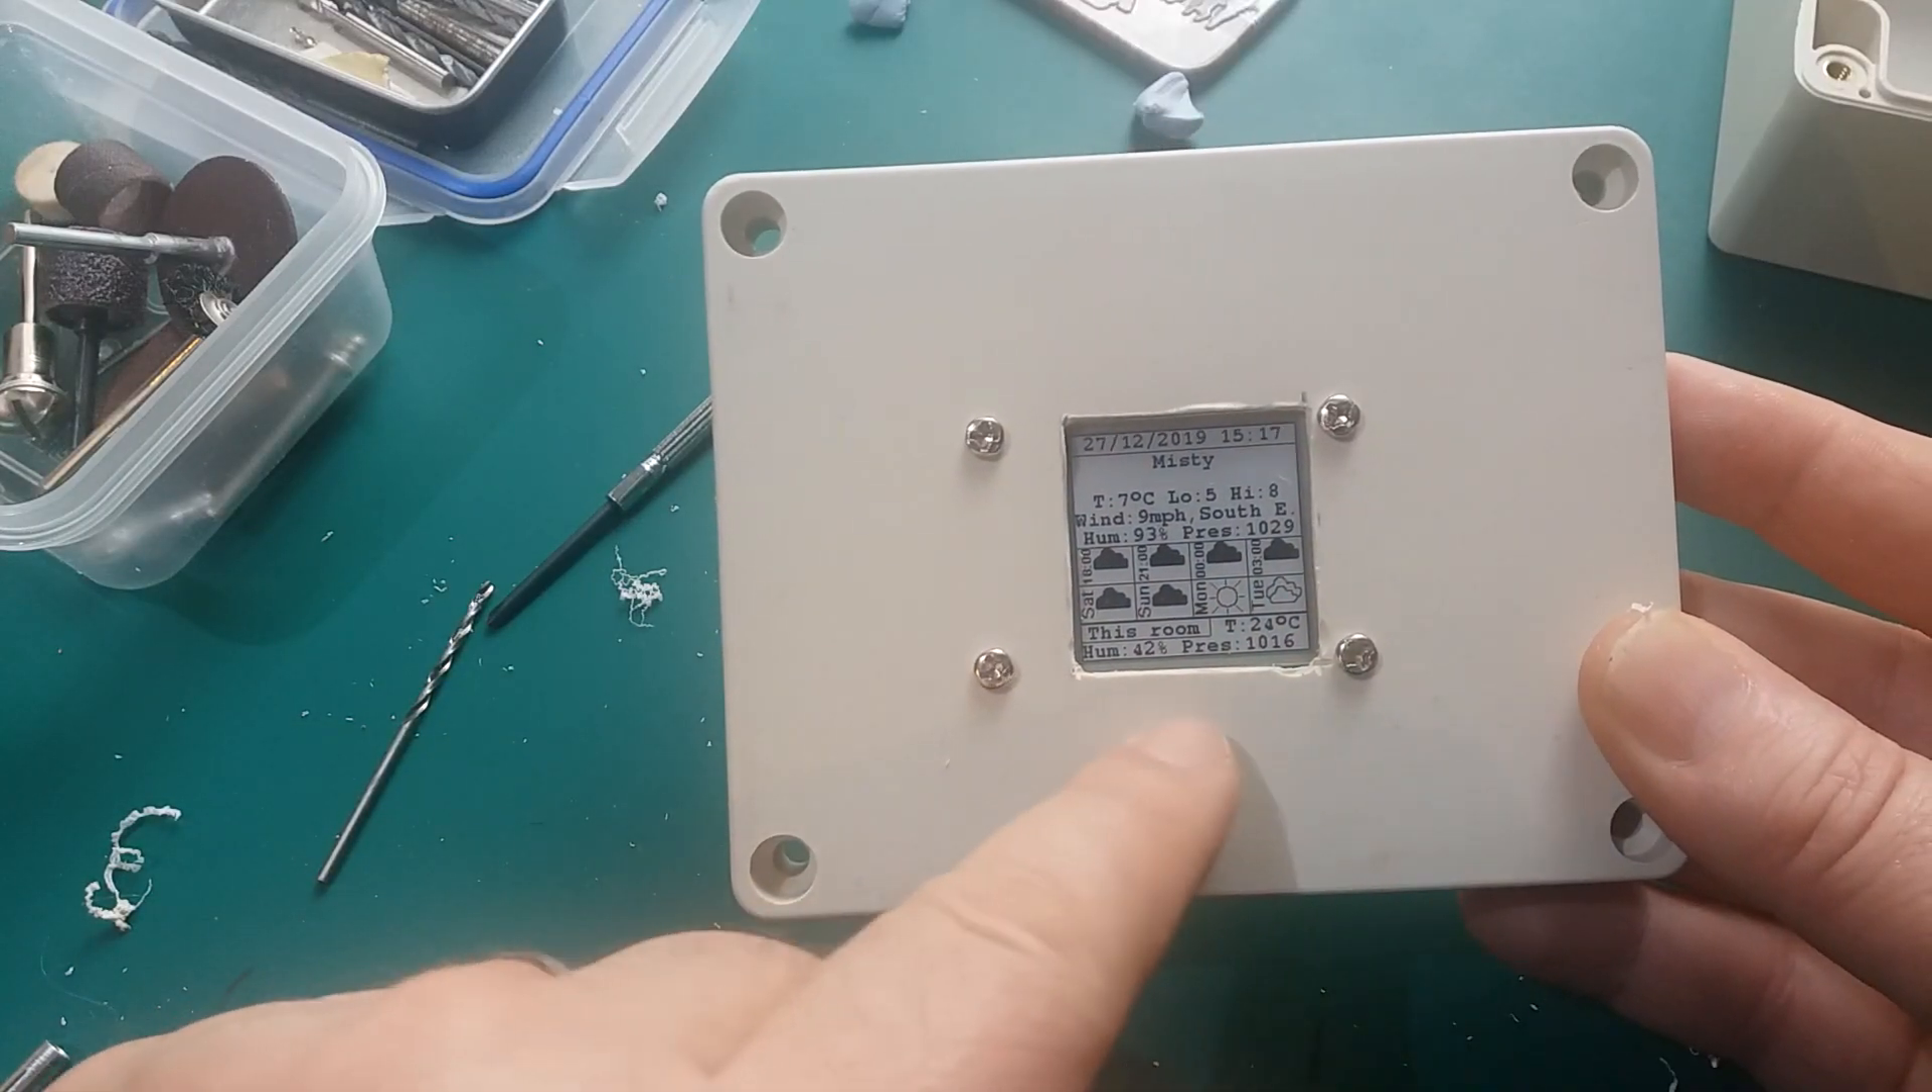Wasn't totally happy why the screen doesn't centralise with the bolts, but that's just the property of the screen.